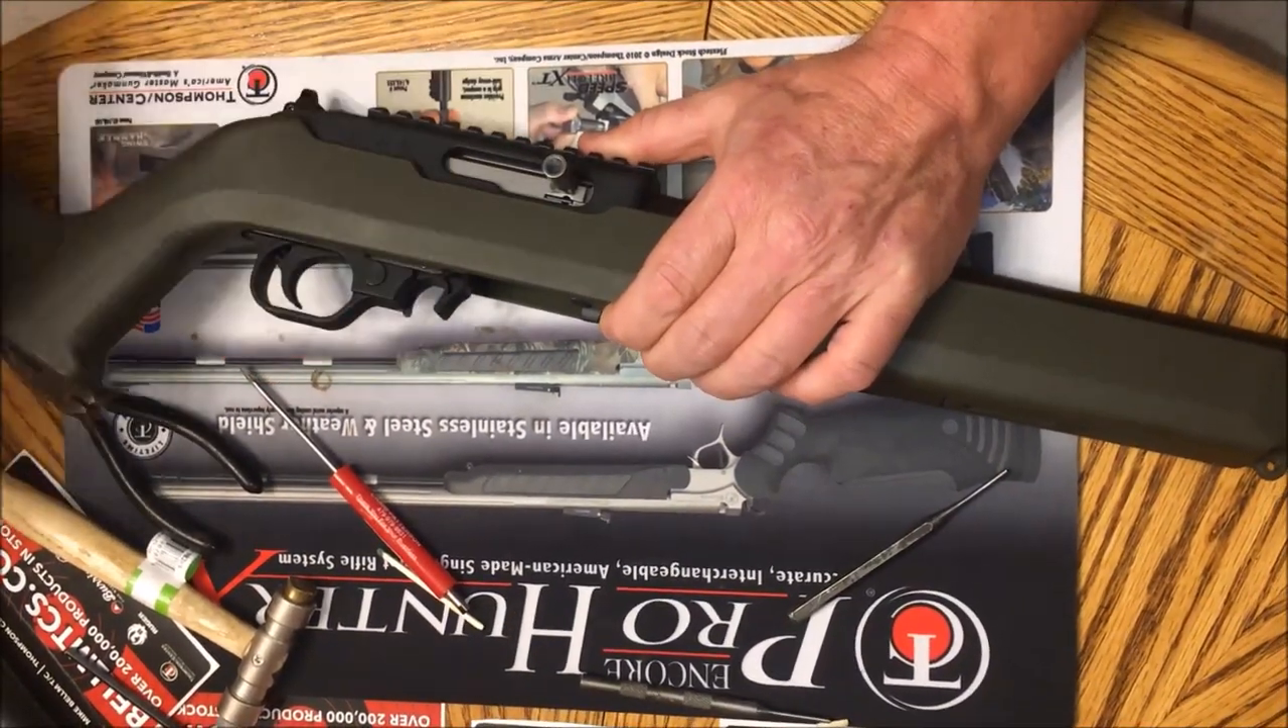Let's see what our trigger pull is now. Okay. Now the chamber is clear. Got the stock back on it.